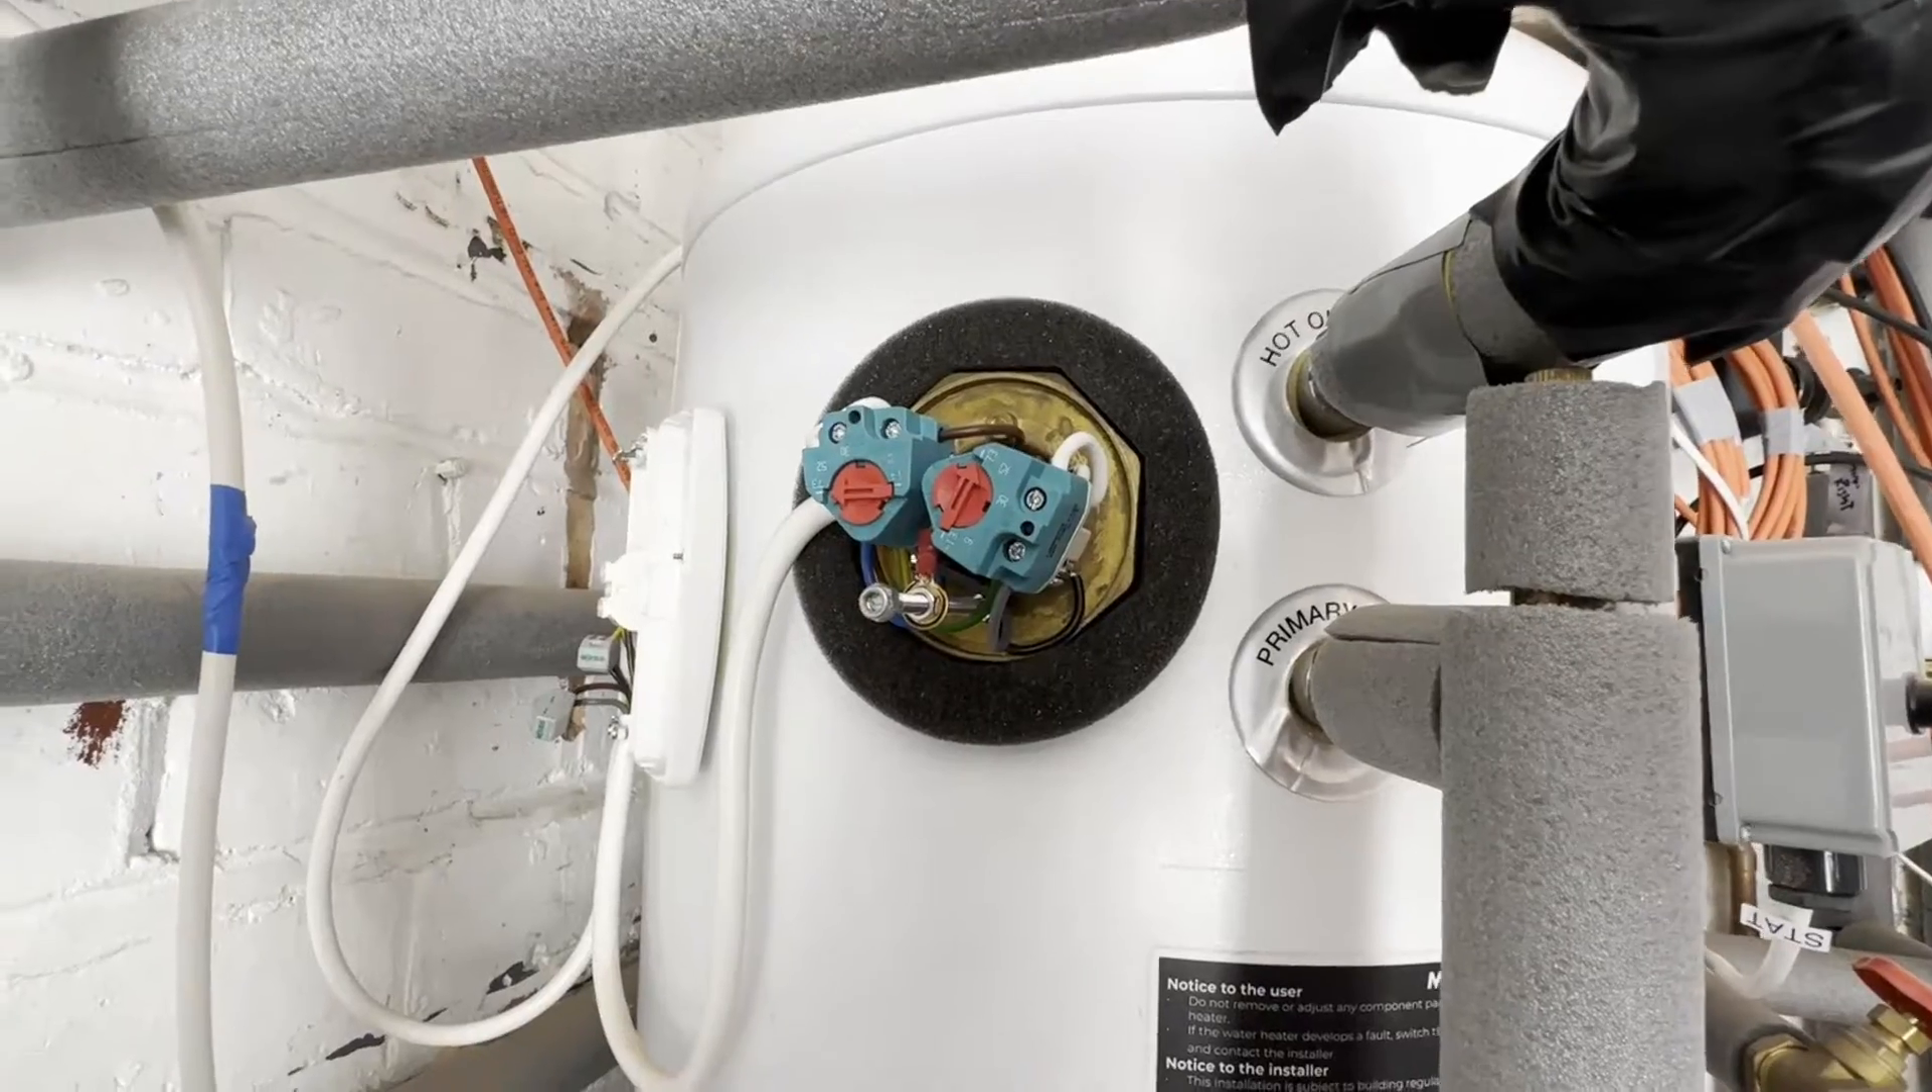Okay, so I've opened the cover for the thermostat or the element rather.